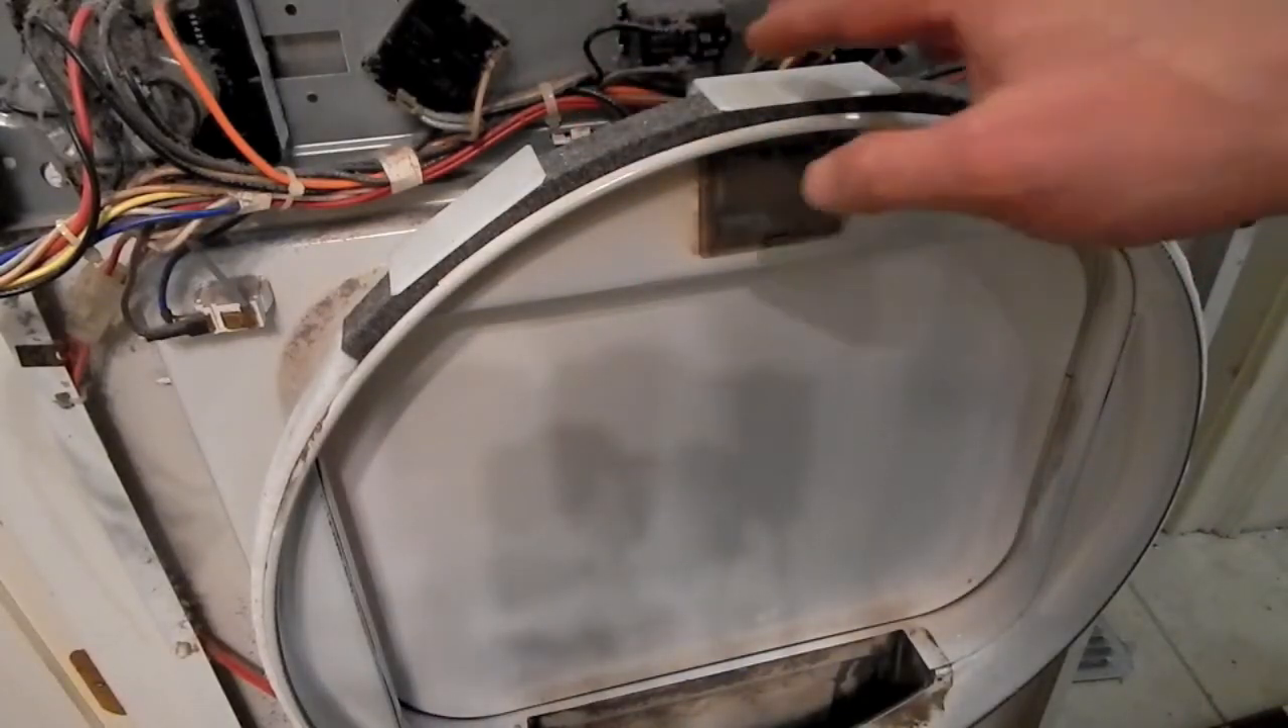Alright I've finished installing the new felt assembly with the glides.